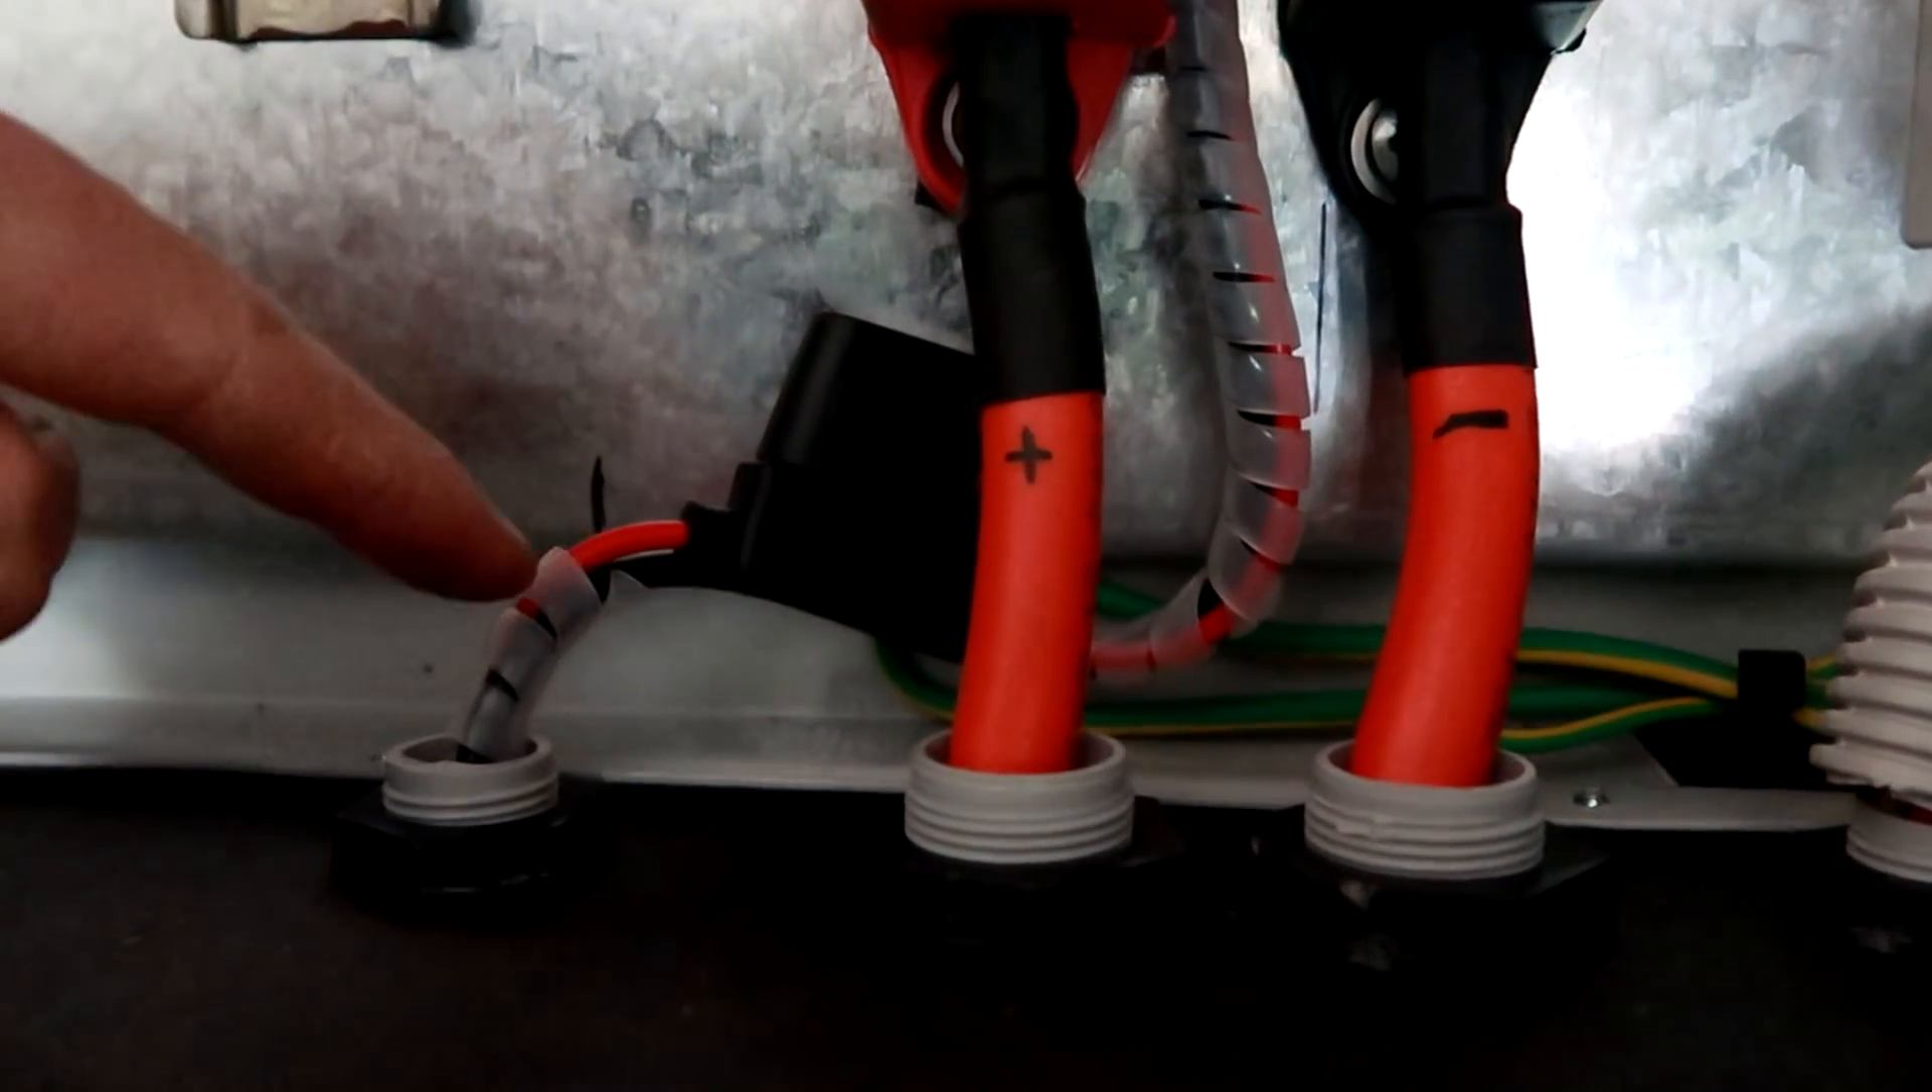I have now wrapped the cables around there and a little bit here and a little bit here going into the conduit so they're staying together now.